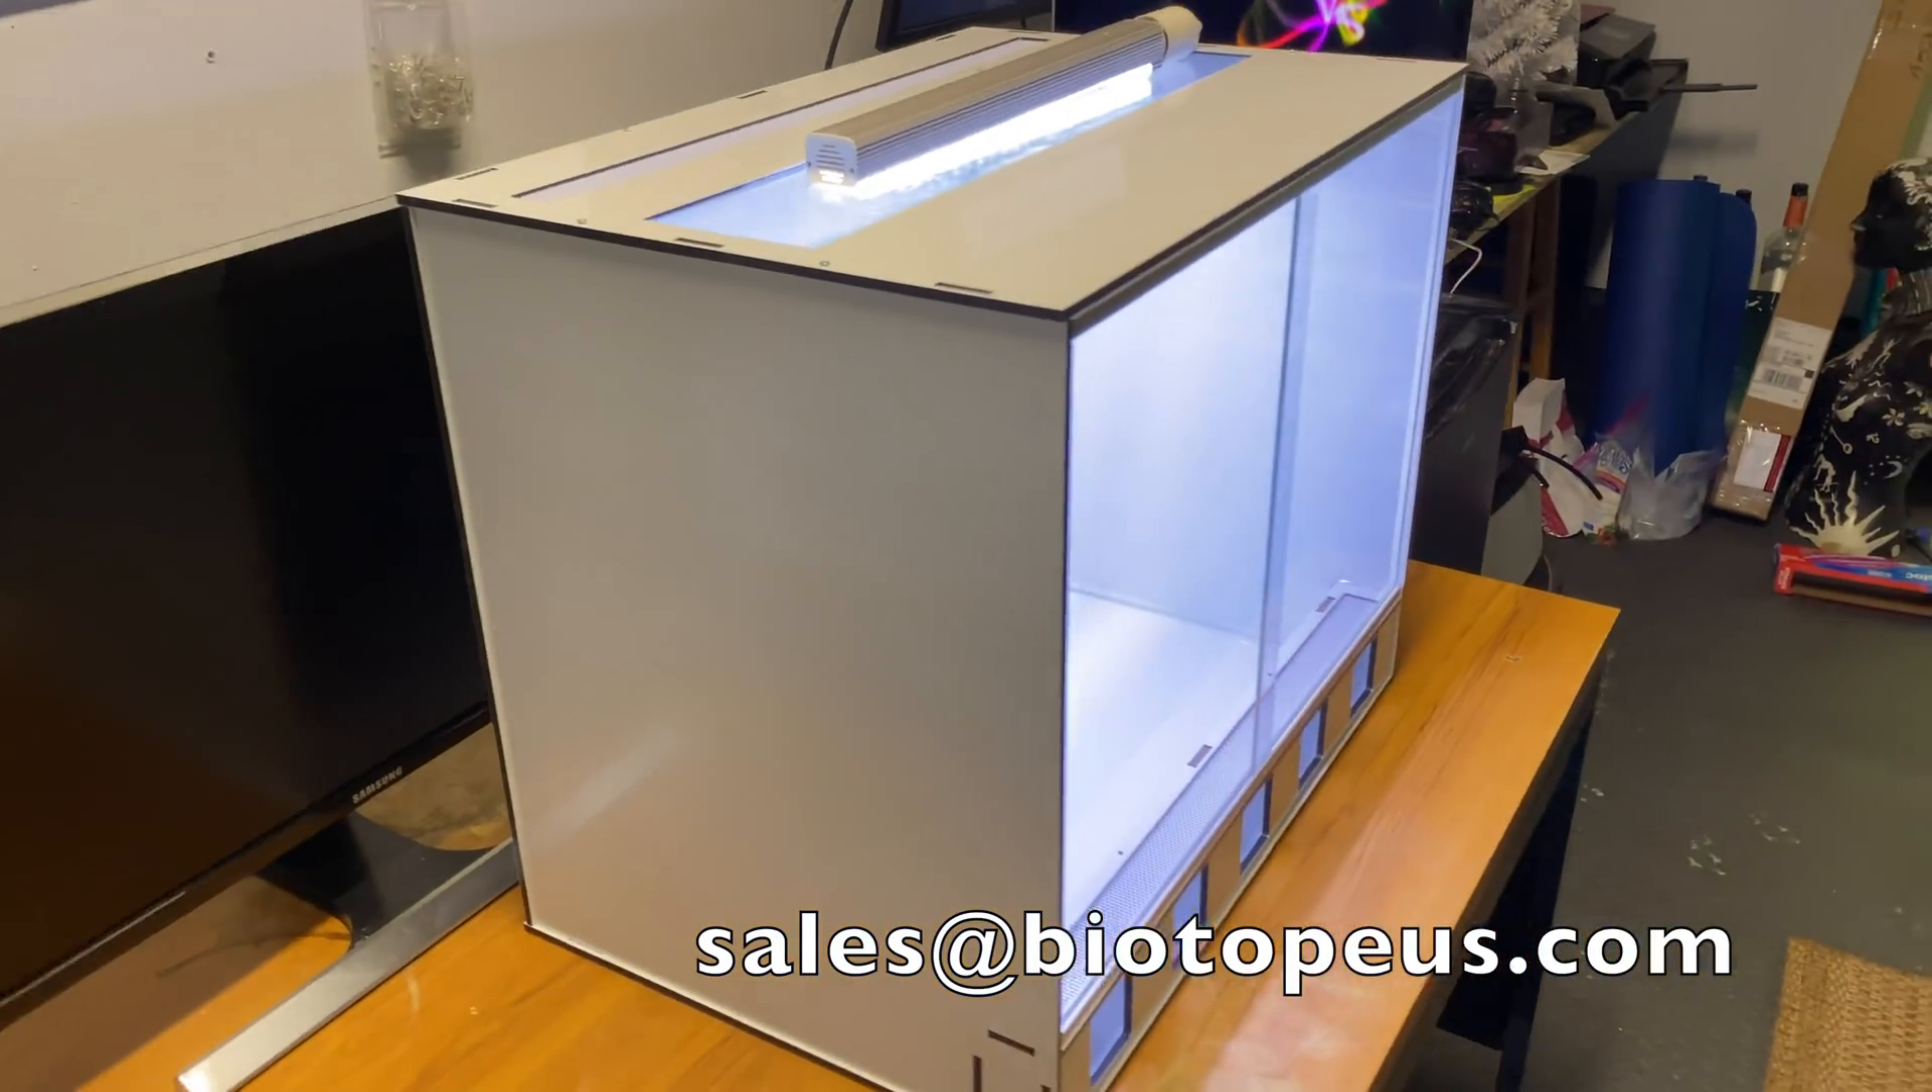All right guys and here you can see the tank is uh fully assembled um which we're gonna show you how to do that in the video.